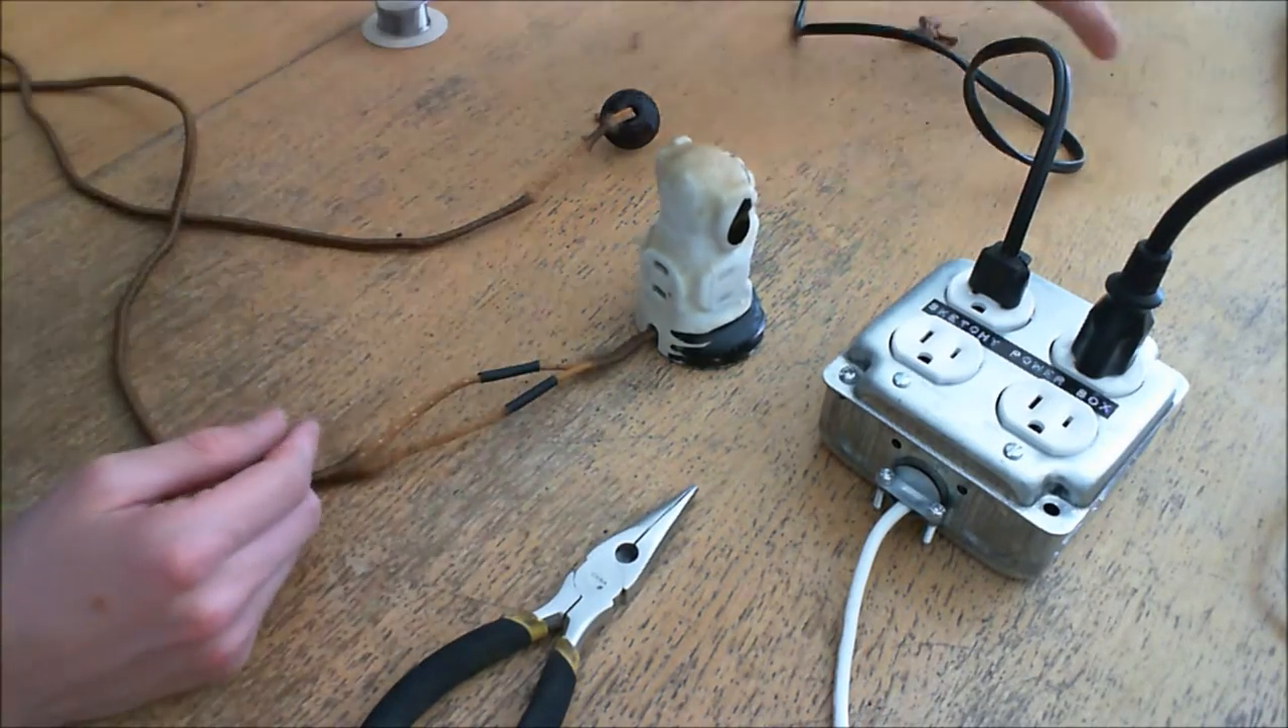So now the heat shrink is on the wire here.